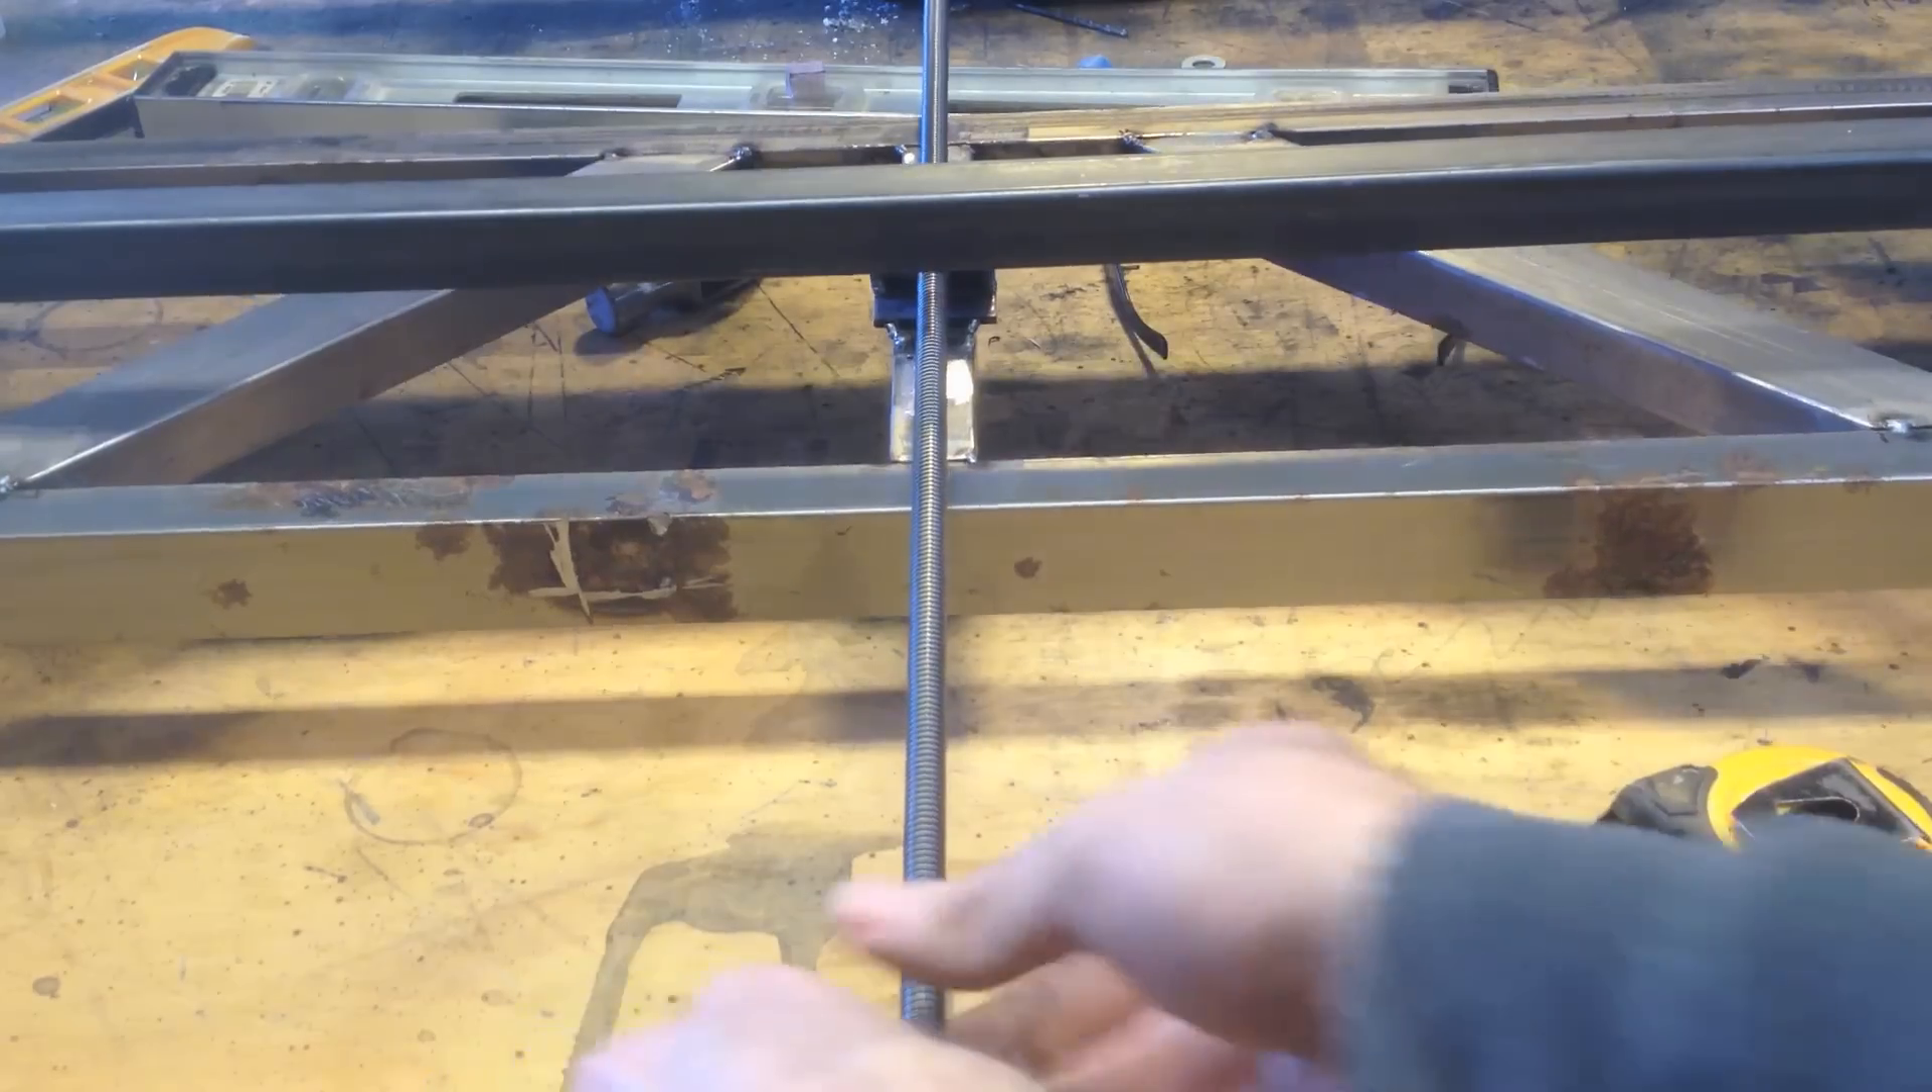Well now the lead screw is in.